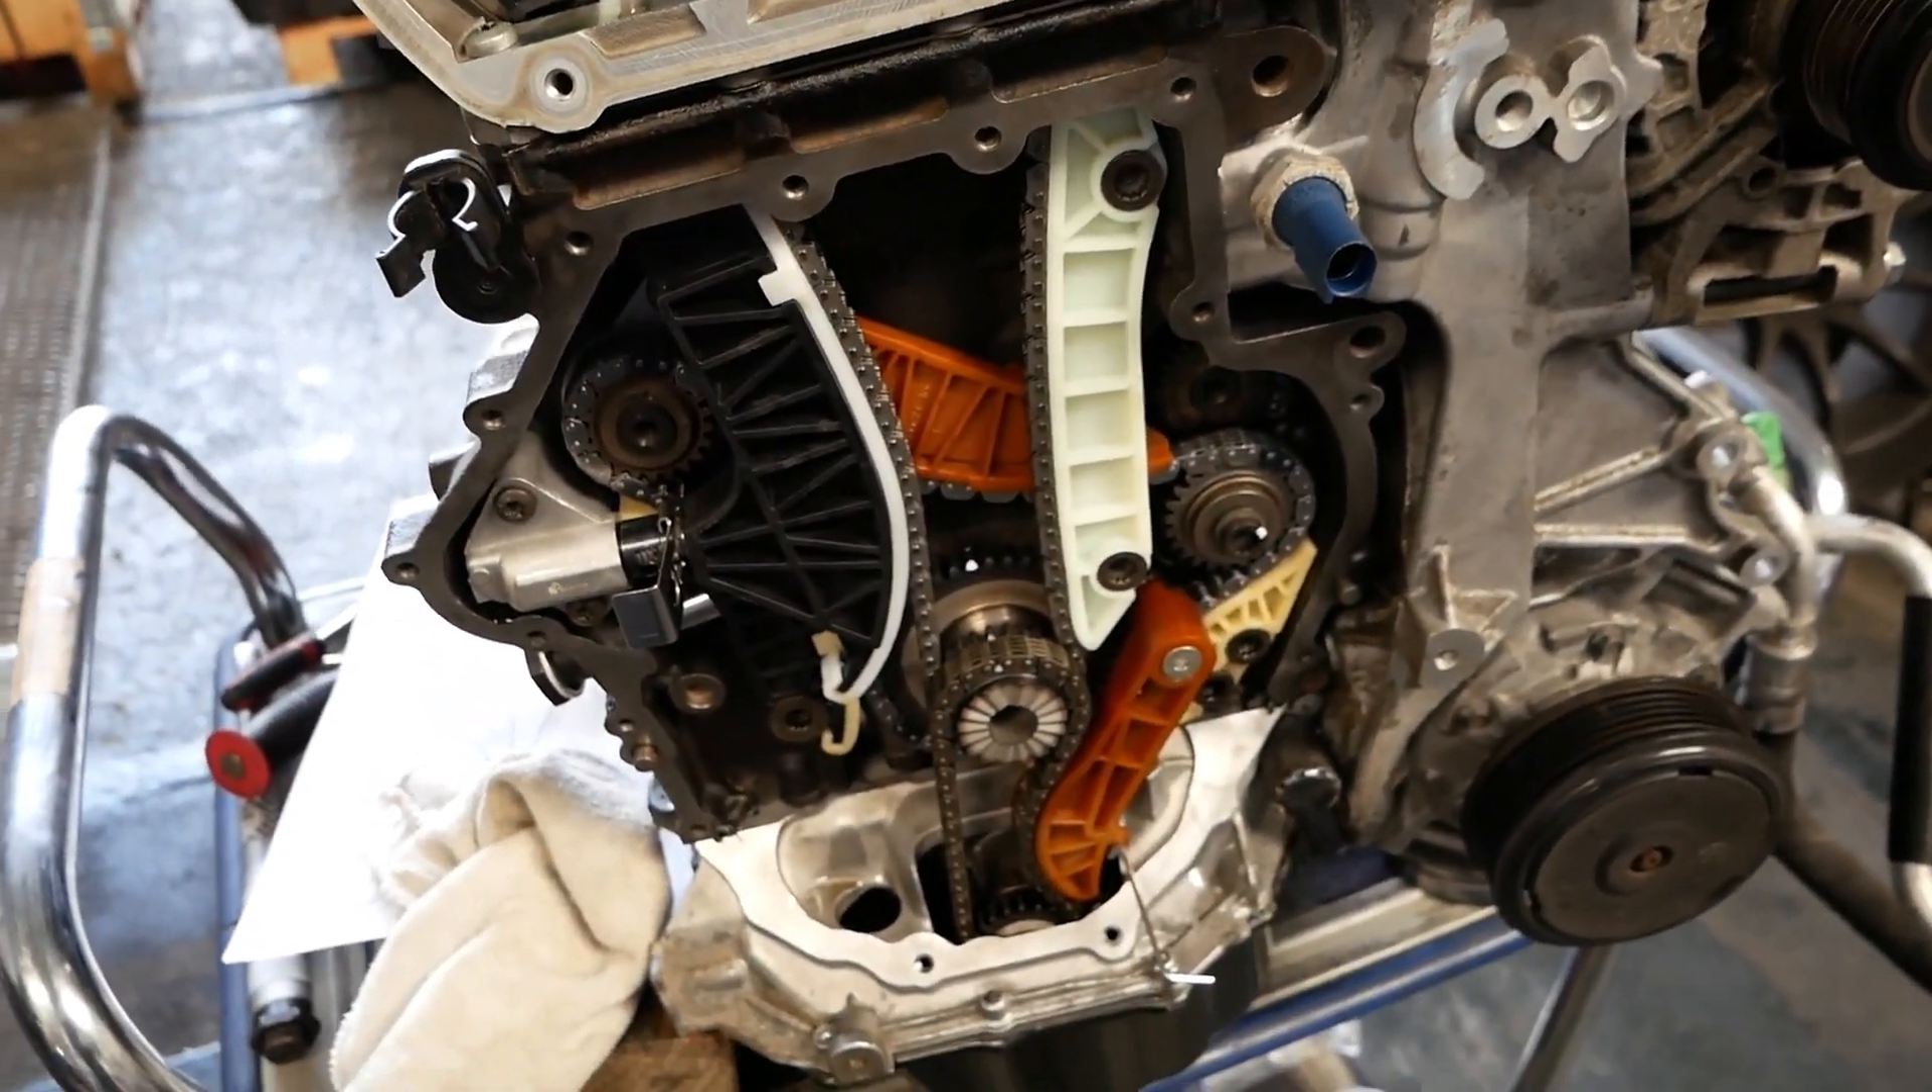Und, äh, hier gucken wir jetzt mal auf die Steuerkettensätze hier vorne, die auch im Prinzip jetzt fertig montiert sind.